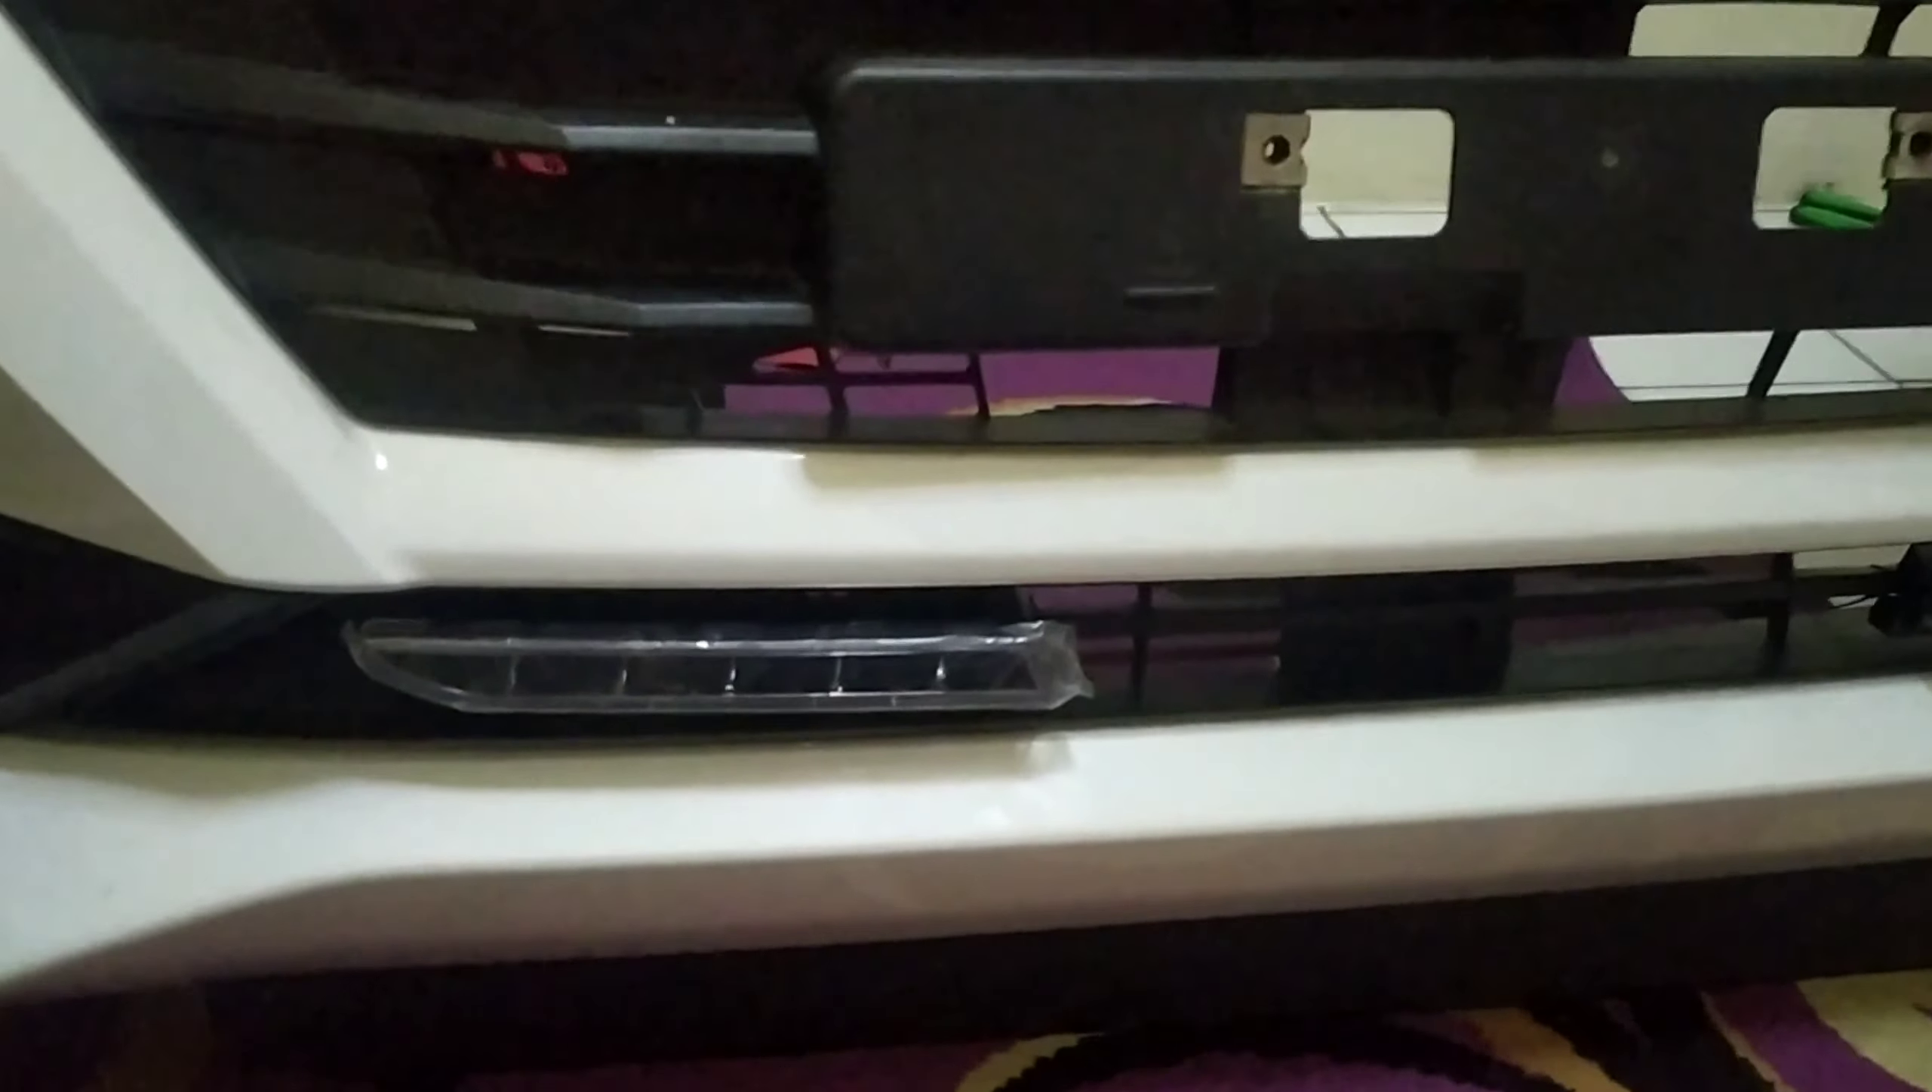Oke jadi hasilnya seperti ini setelah DRL nya terpasang di Bumper.